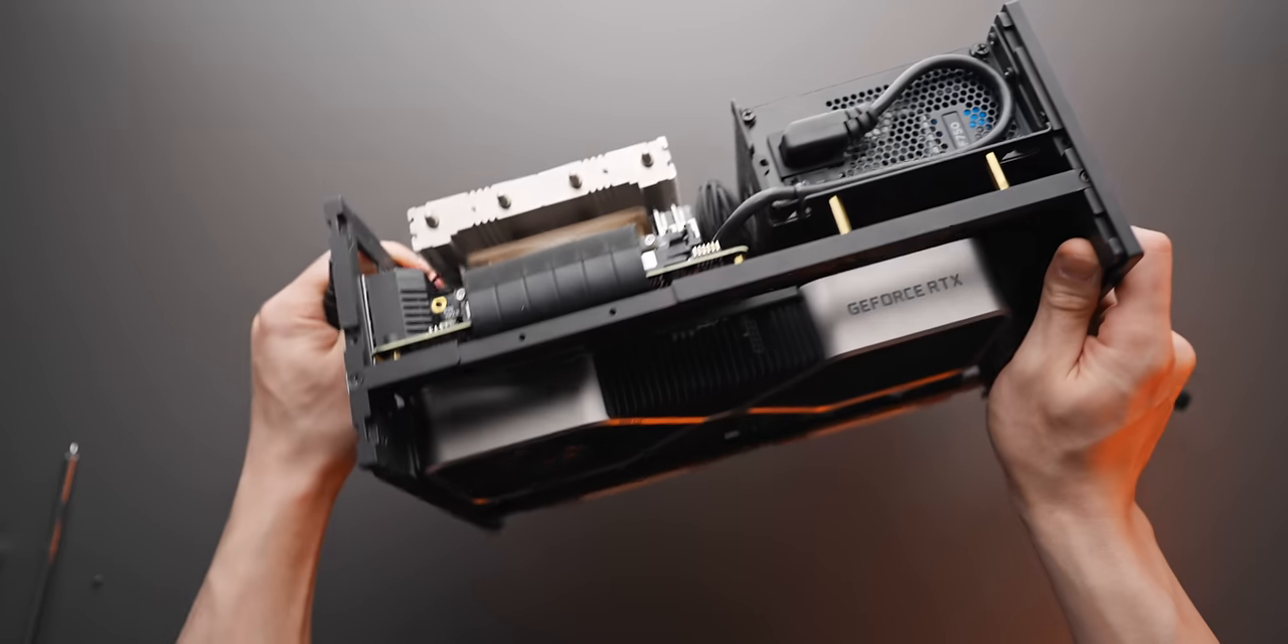All right 3080 is now installed and then finally the last thing that we need to do is just plug in this 12 pin connector which is a little bit ugly.